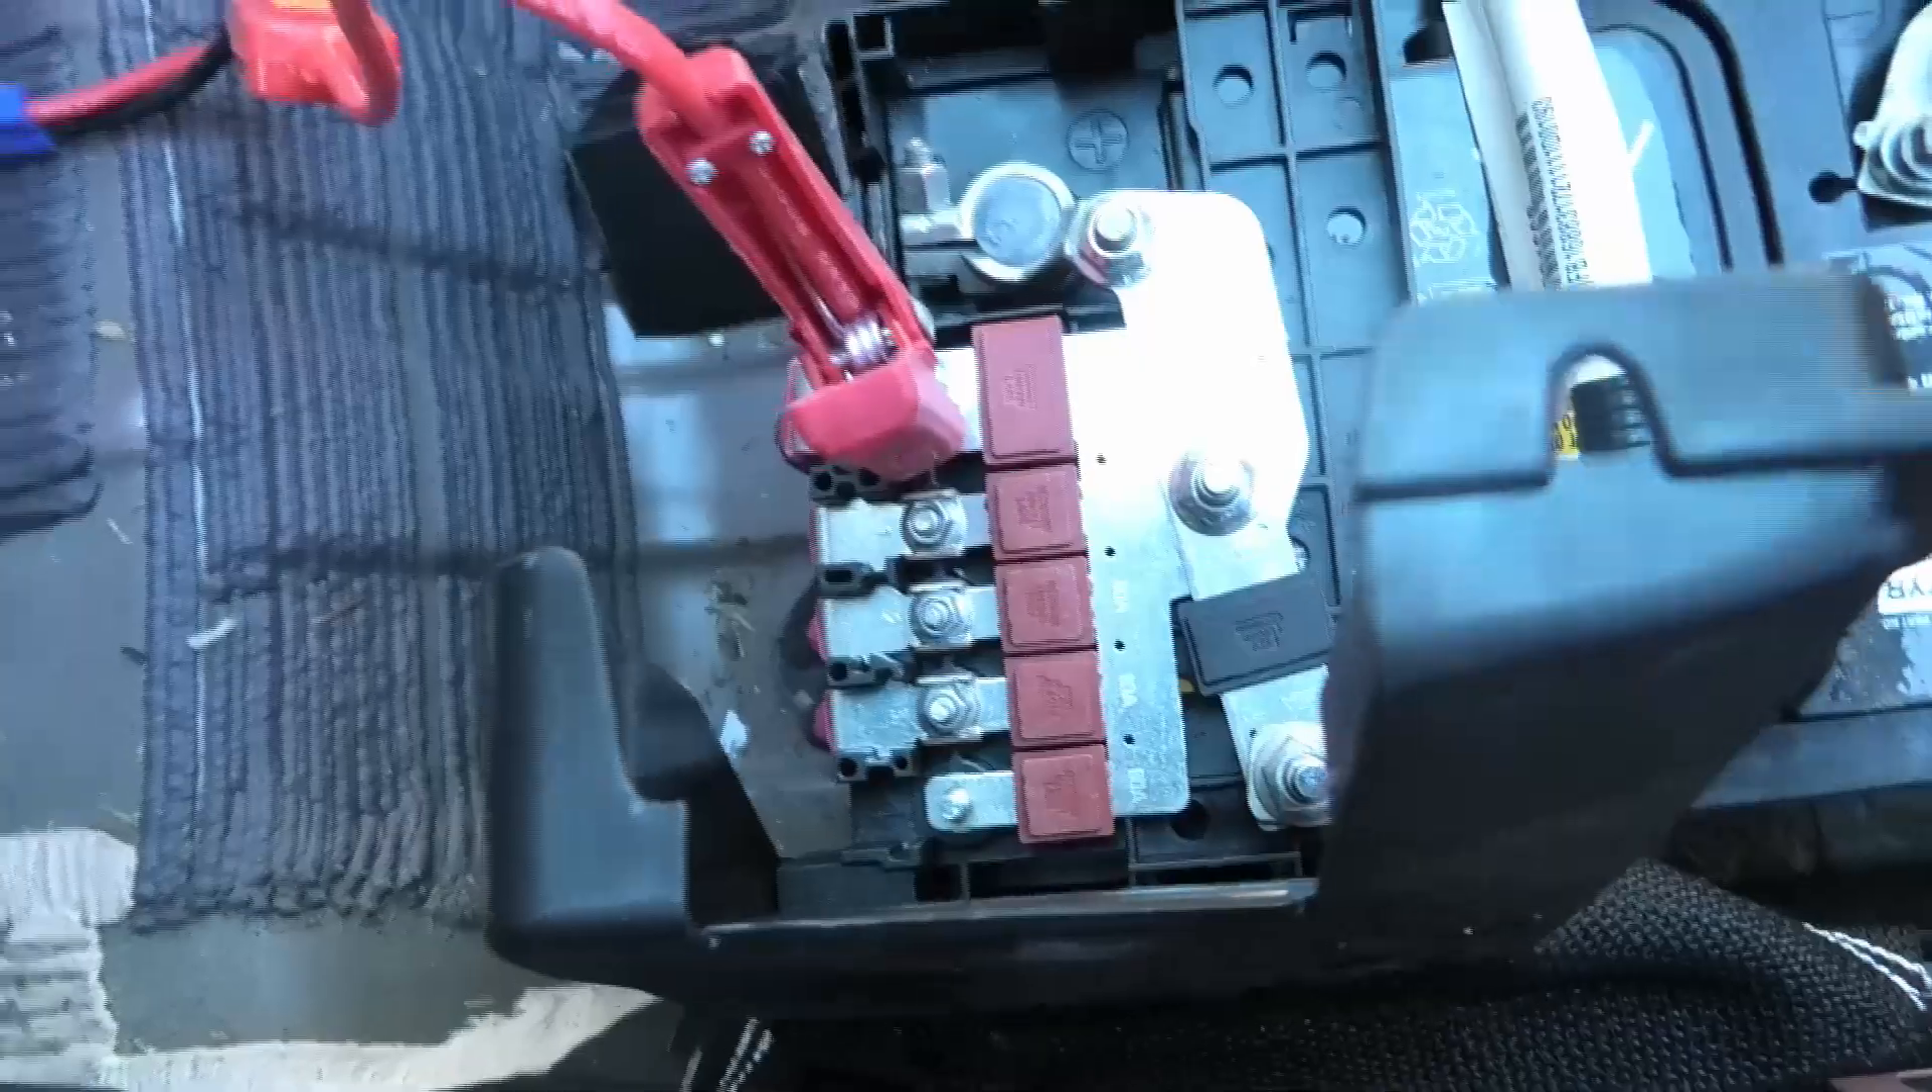I have the positive just clipped into this bus bar since all those are connected we should be good.